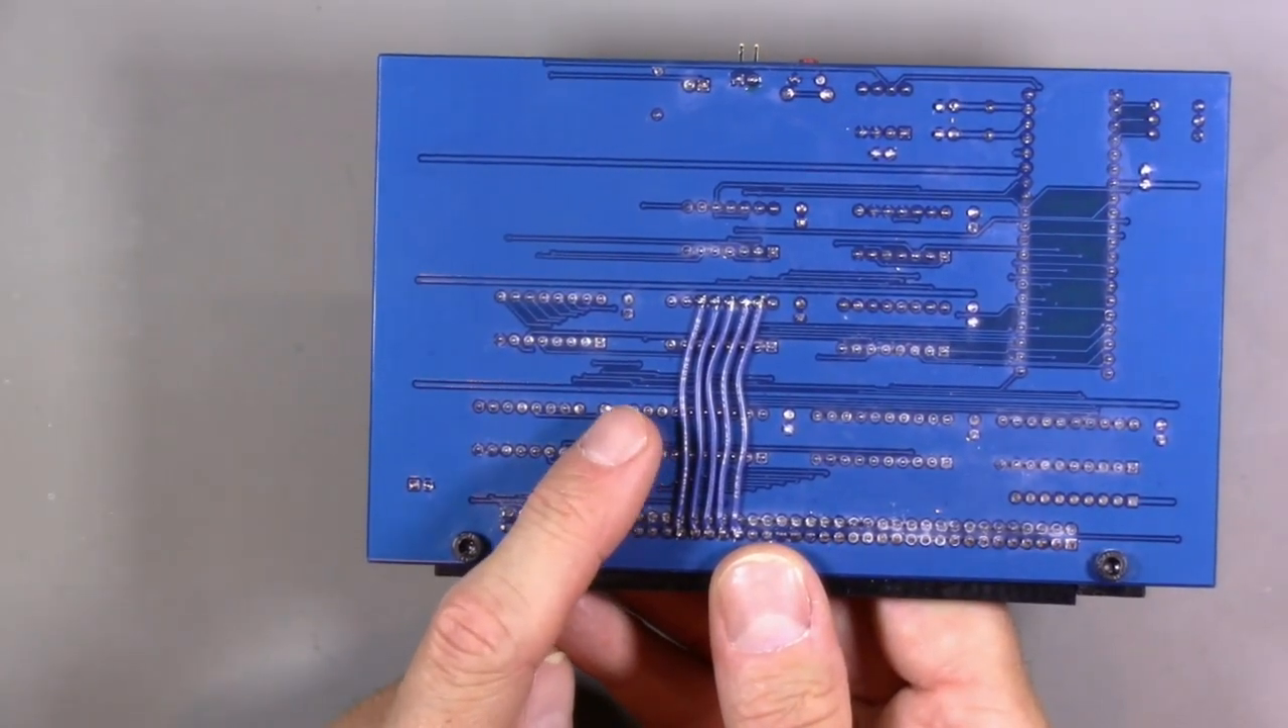All right i have soldered the bodge wires on i have to say these are probably the neatest bodge wires i've ever done so i'm honestly not too unsatisfied with this.